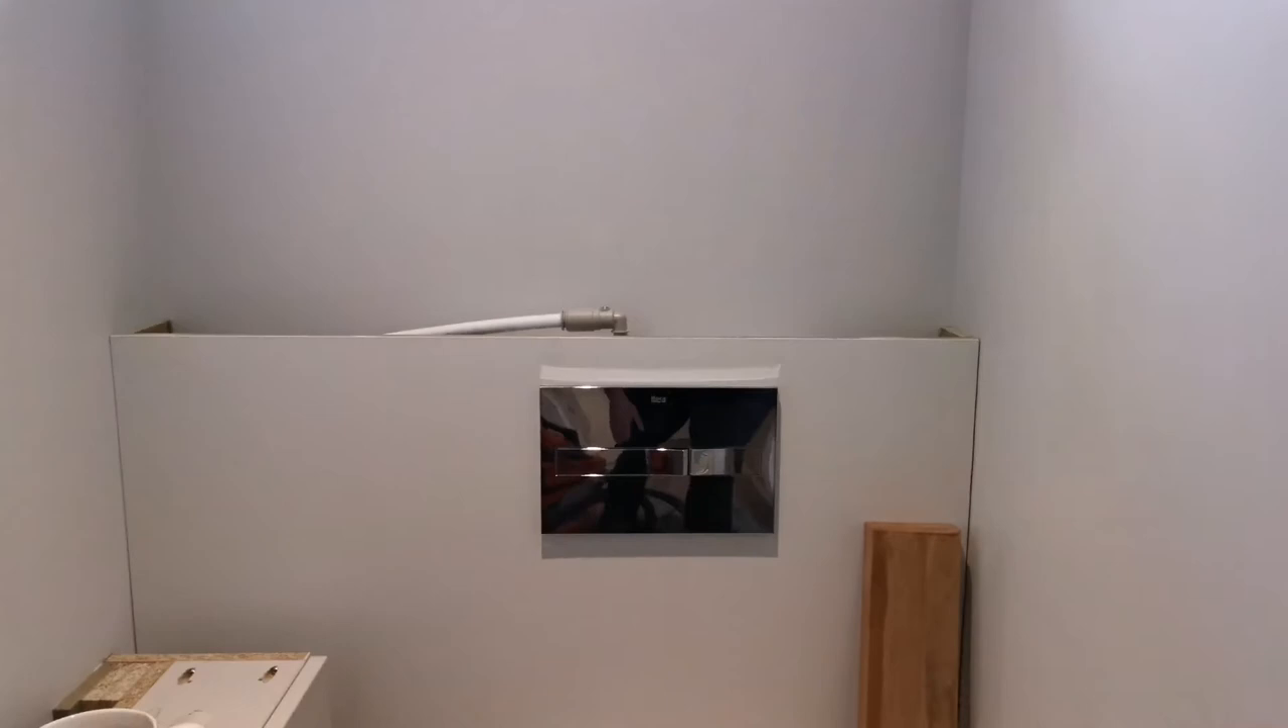What's happened is the pipe is sticking out from the top.